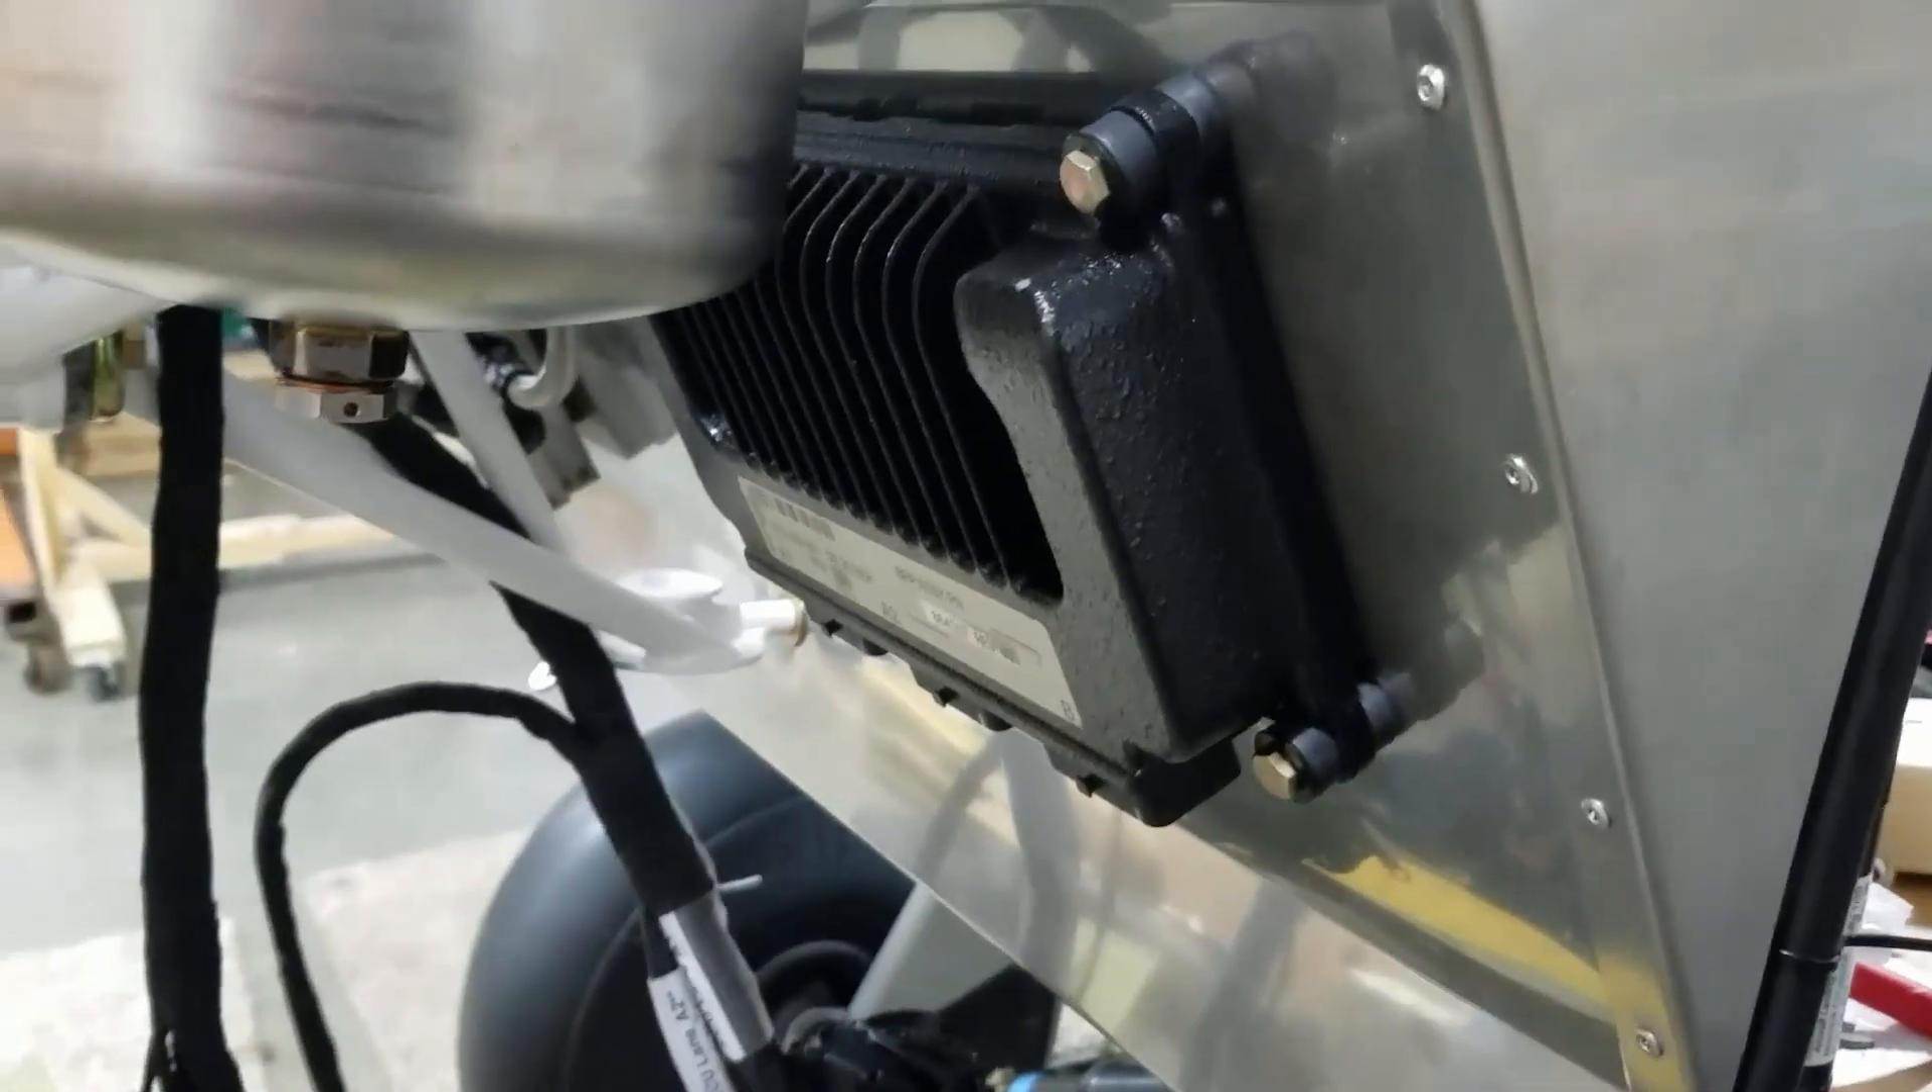I've got the engine control unit ECU. It is mounted.